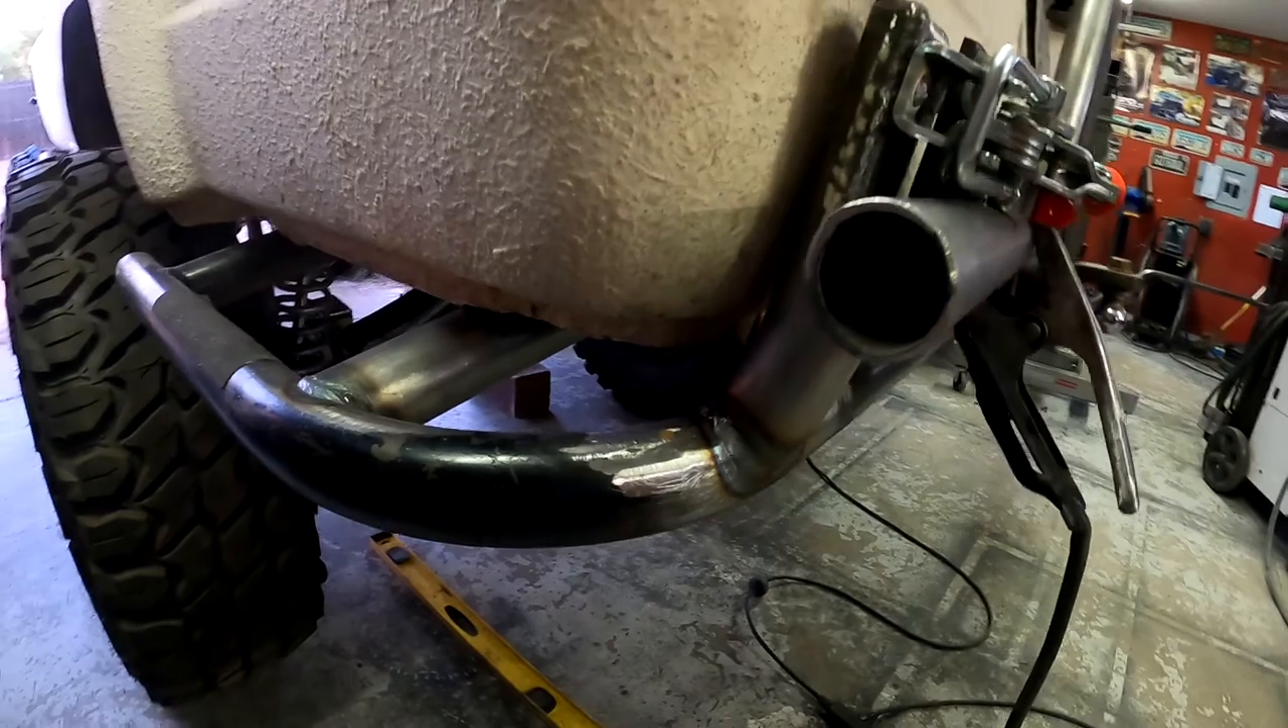So we have the hoop welded in place with a side support bar. Everything is fully welded in. See all the way around.